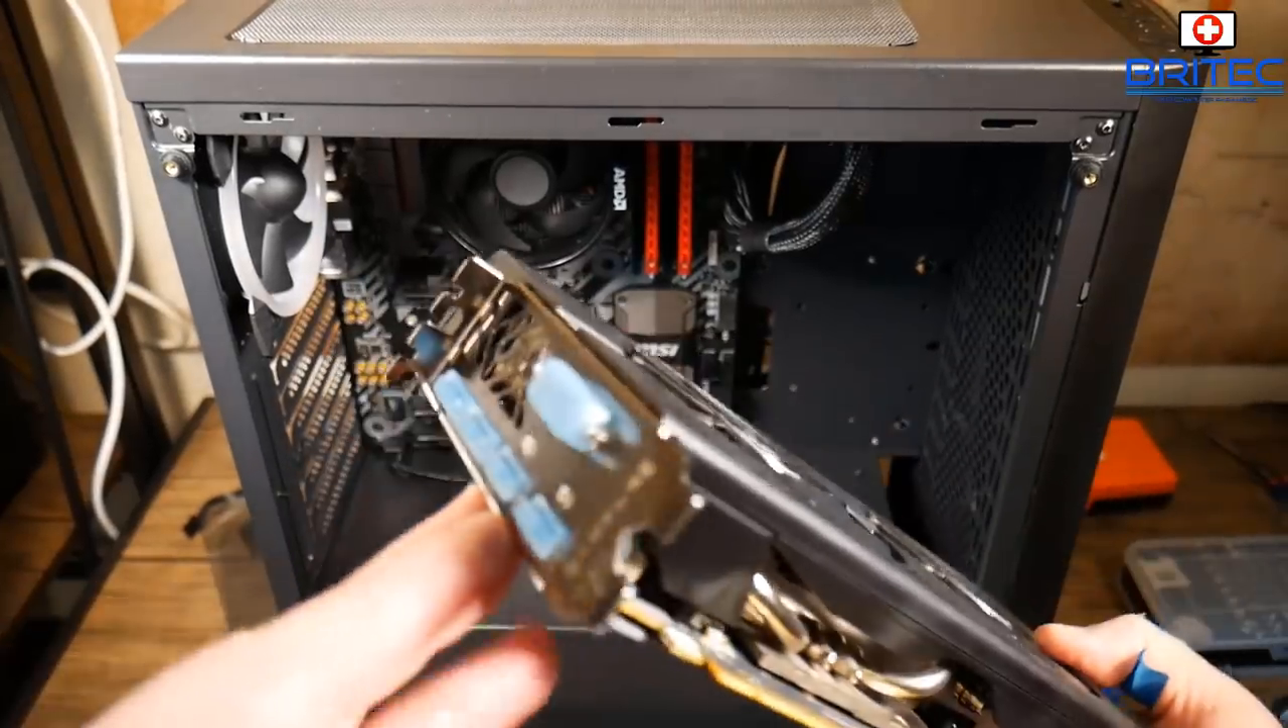Now just need to get the graphics card in.